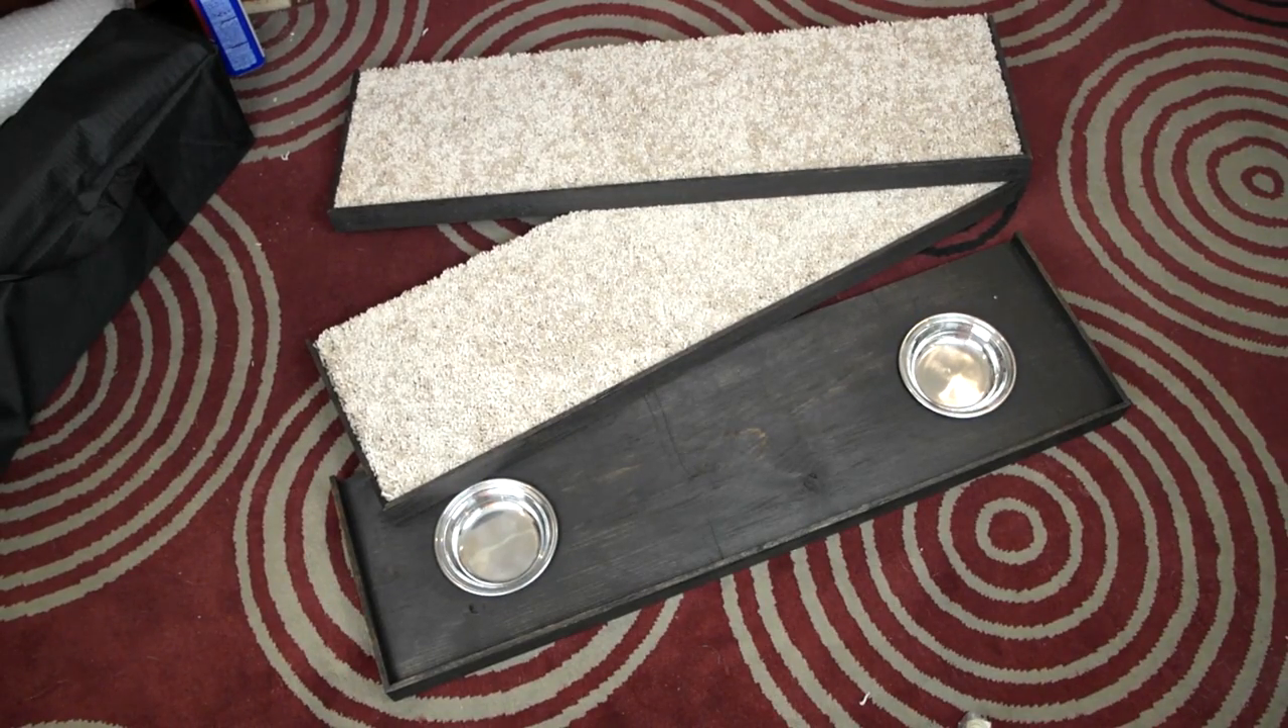And here are the finished shelves. Now we've just got to hang them up.